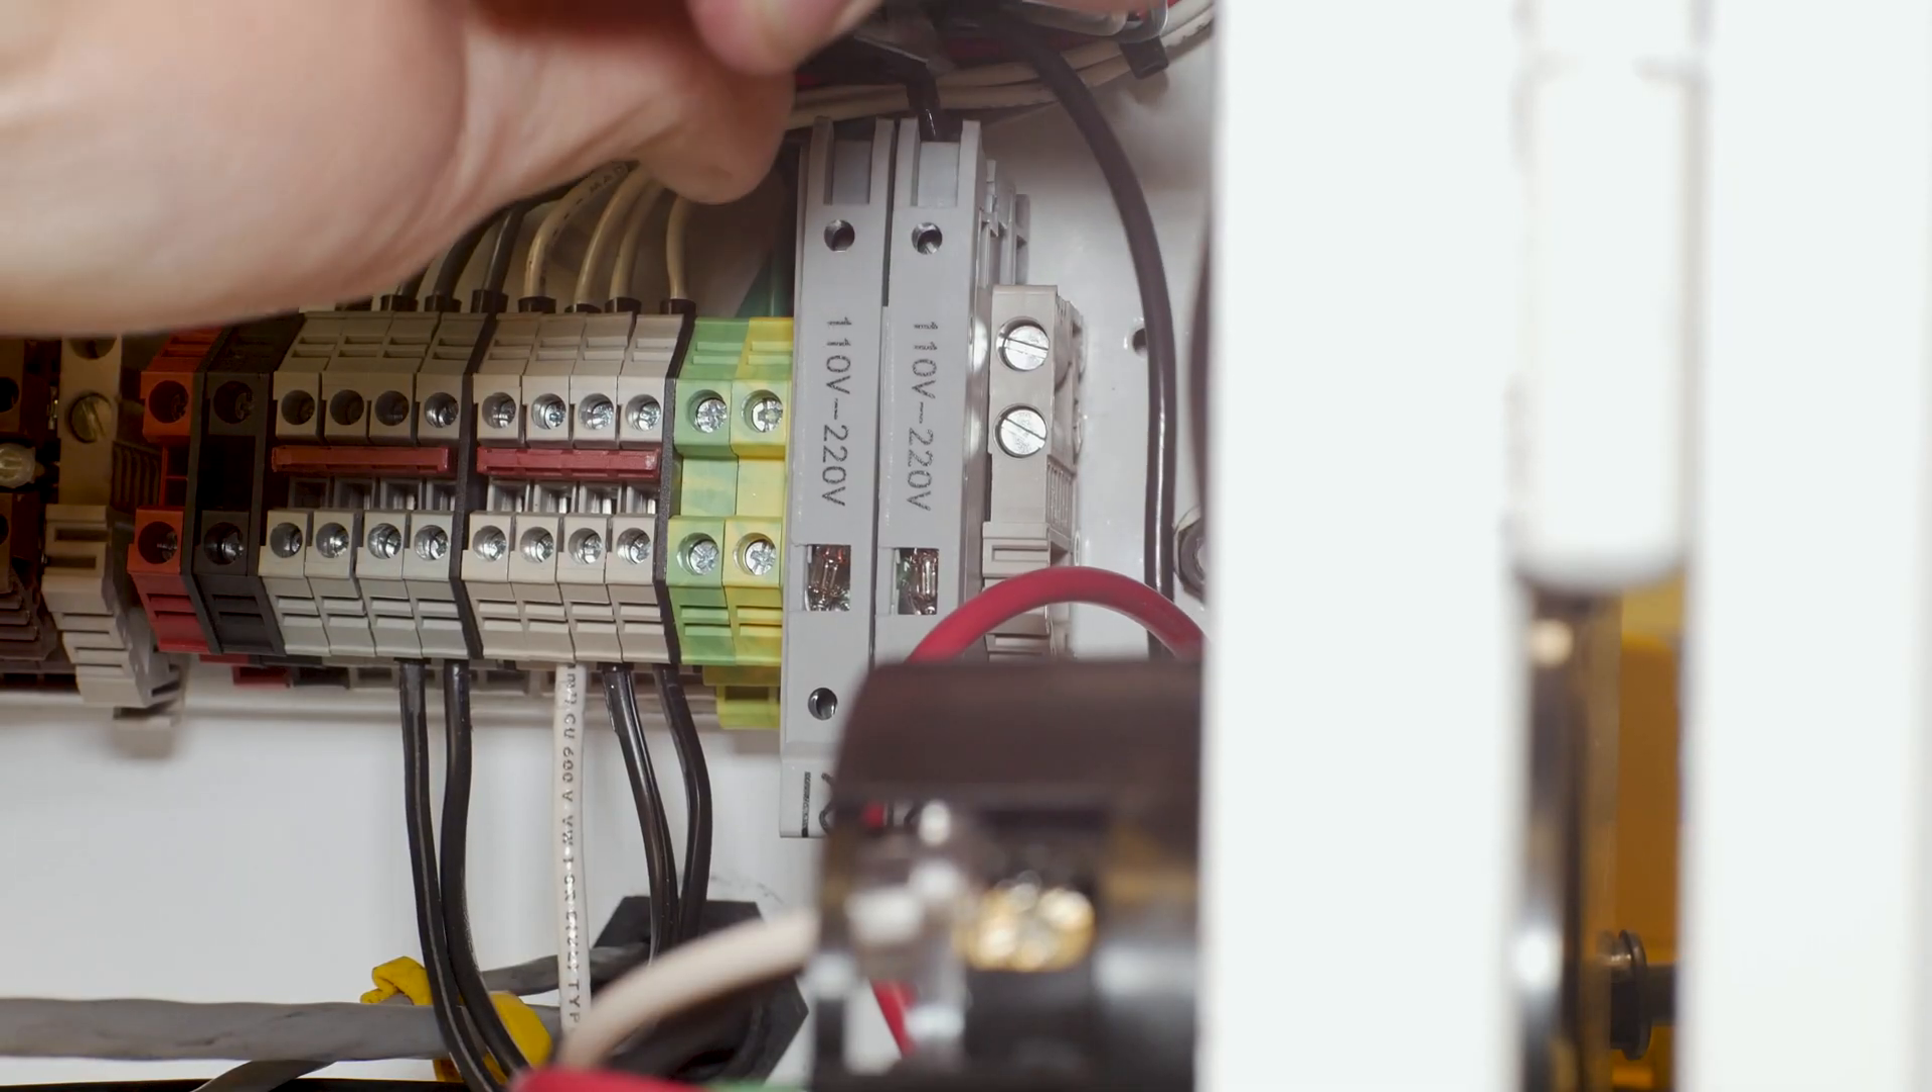I ended up installing two DIN rail mount fuse holders, one on each hot leg of the incoming 240 volt line.